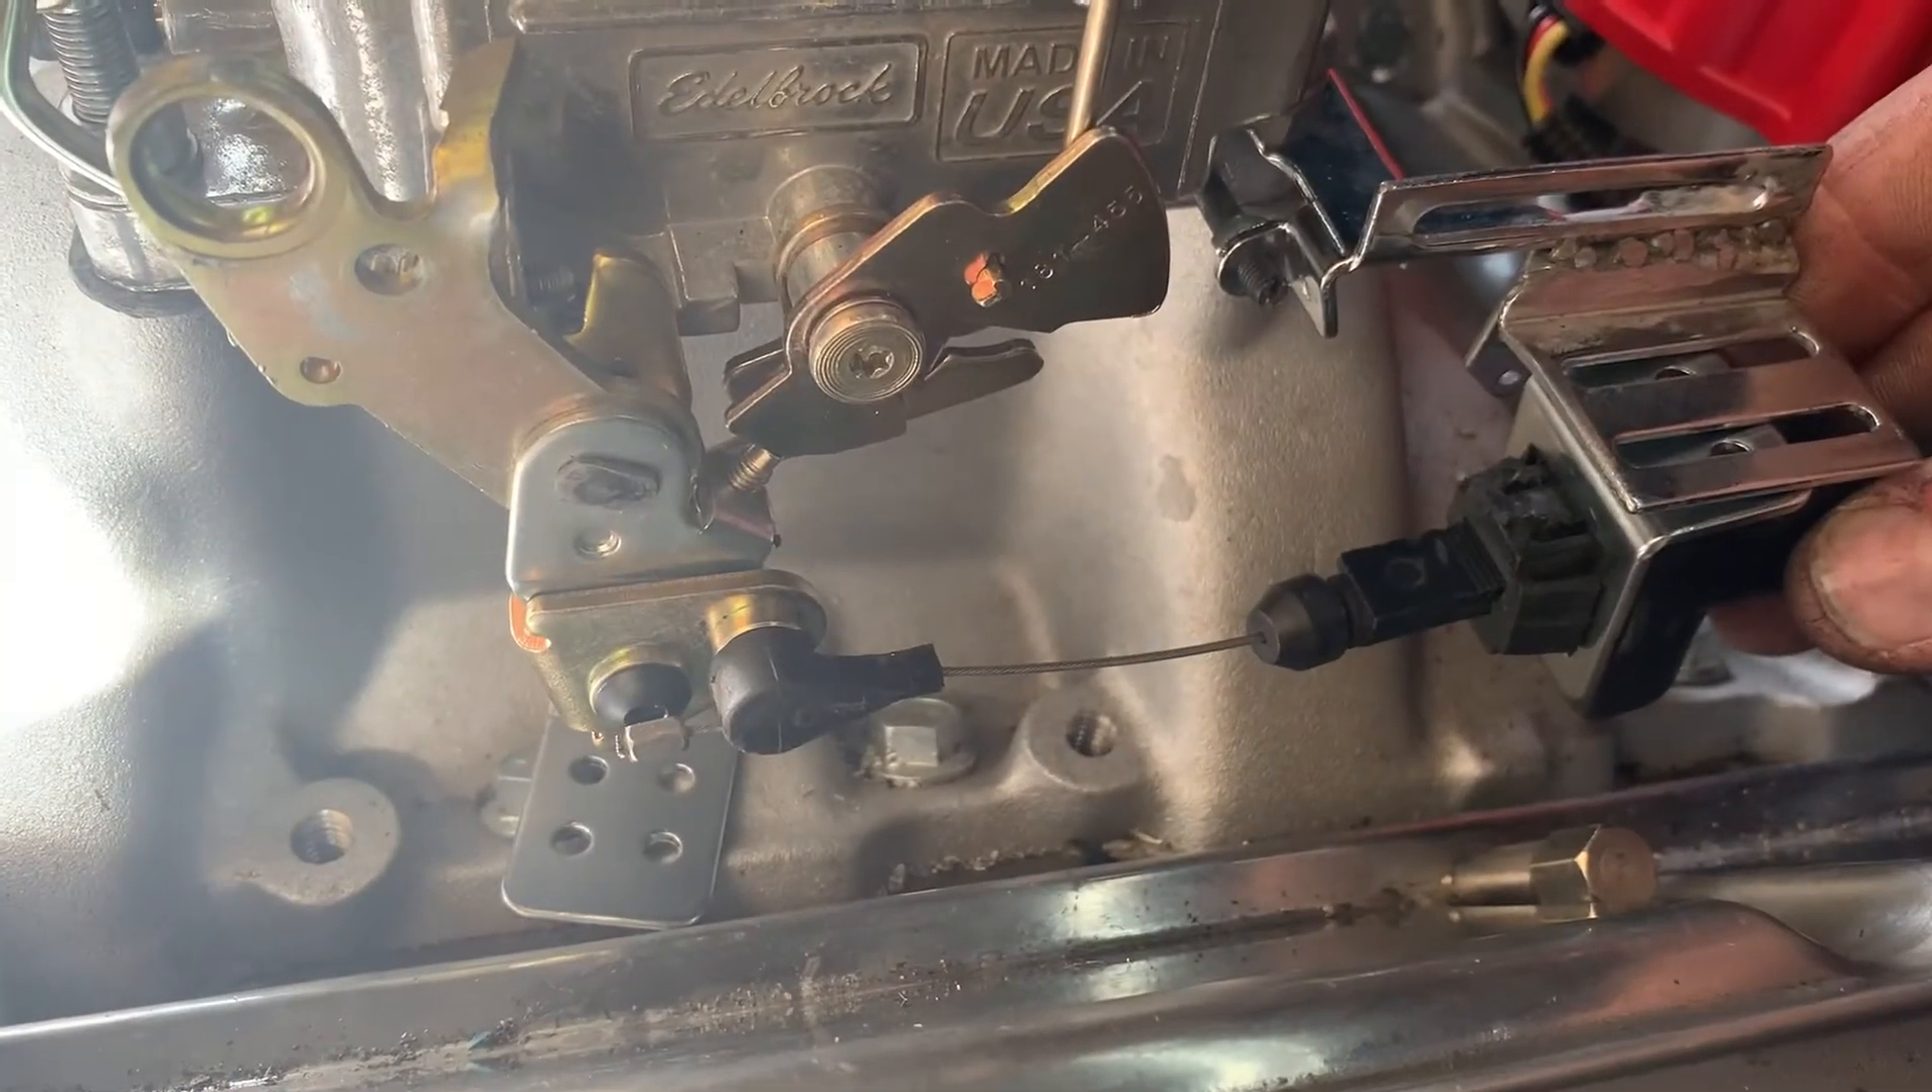It's a nice straight line between the uh throttle linkage and the cable bracket it's pretty square.